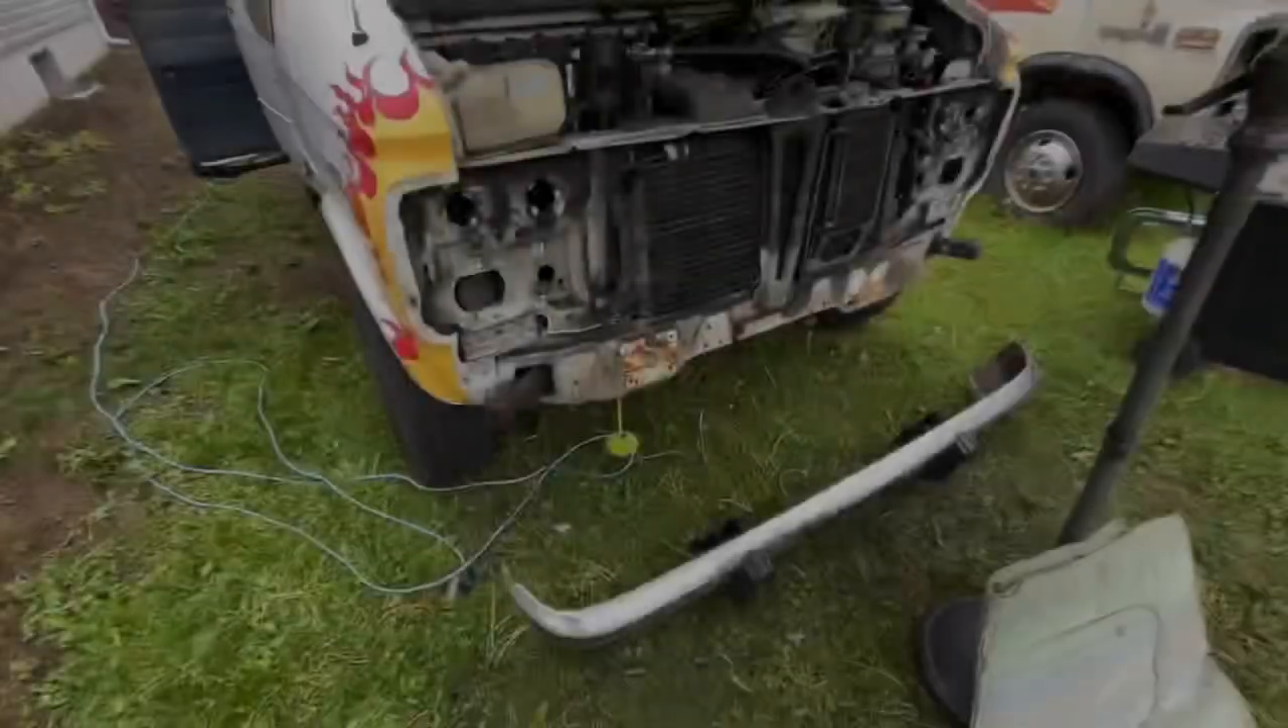Okay guys i got the bumper off.